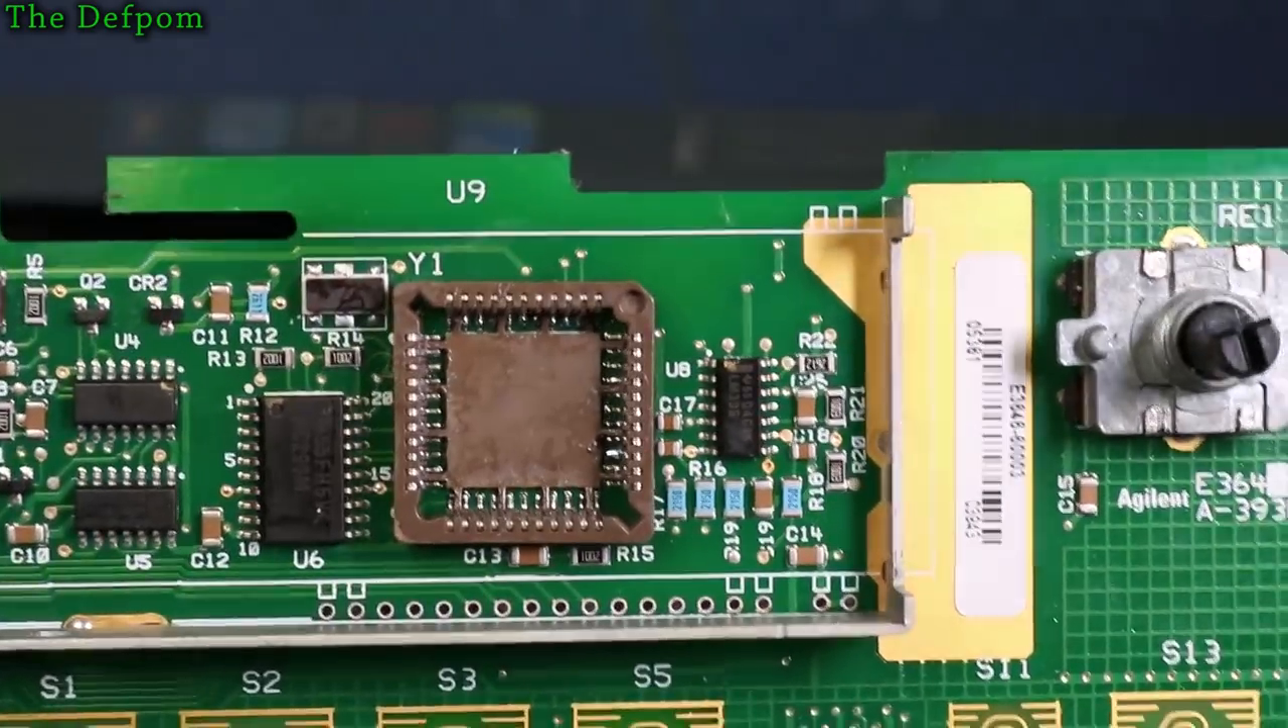I've already put the PLCC socket on the board here.